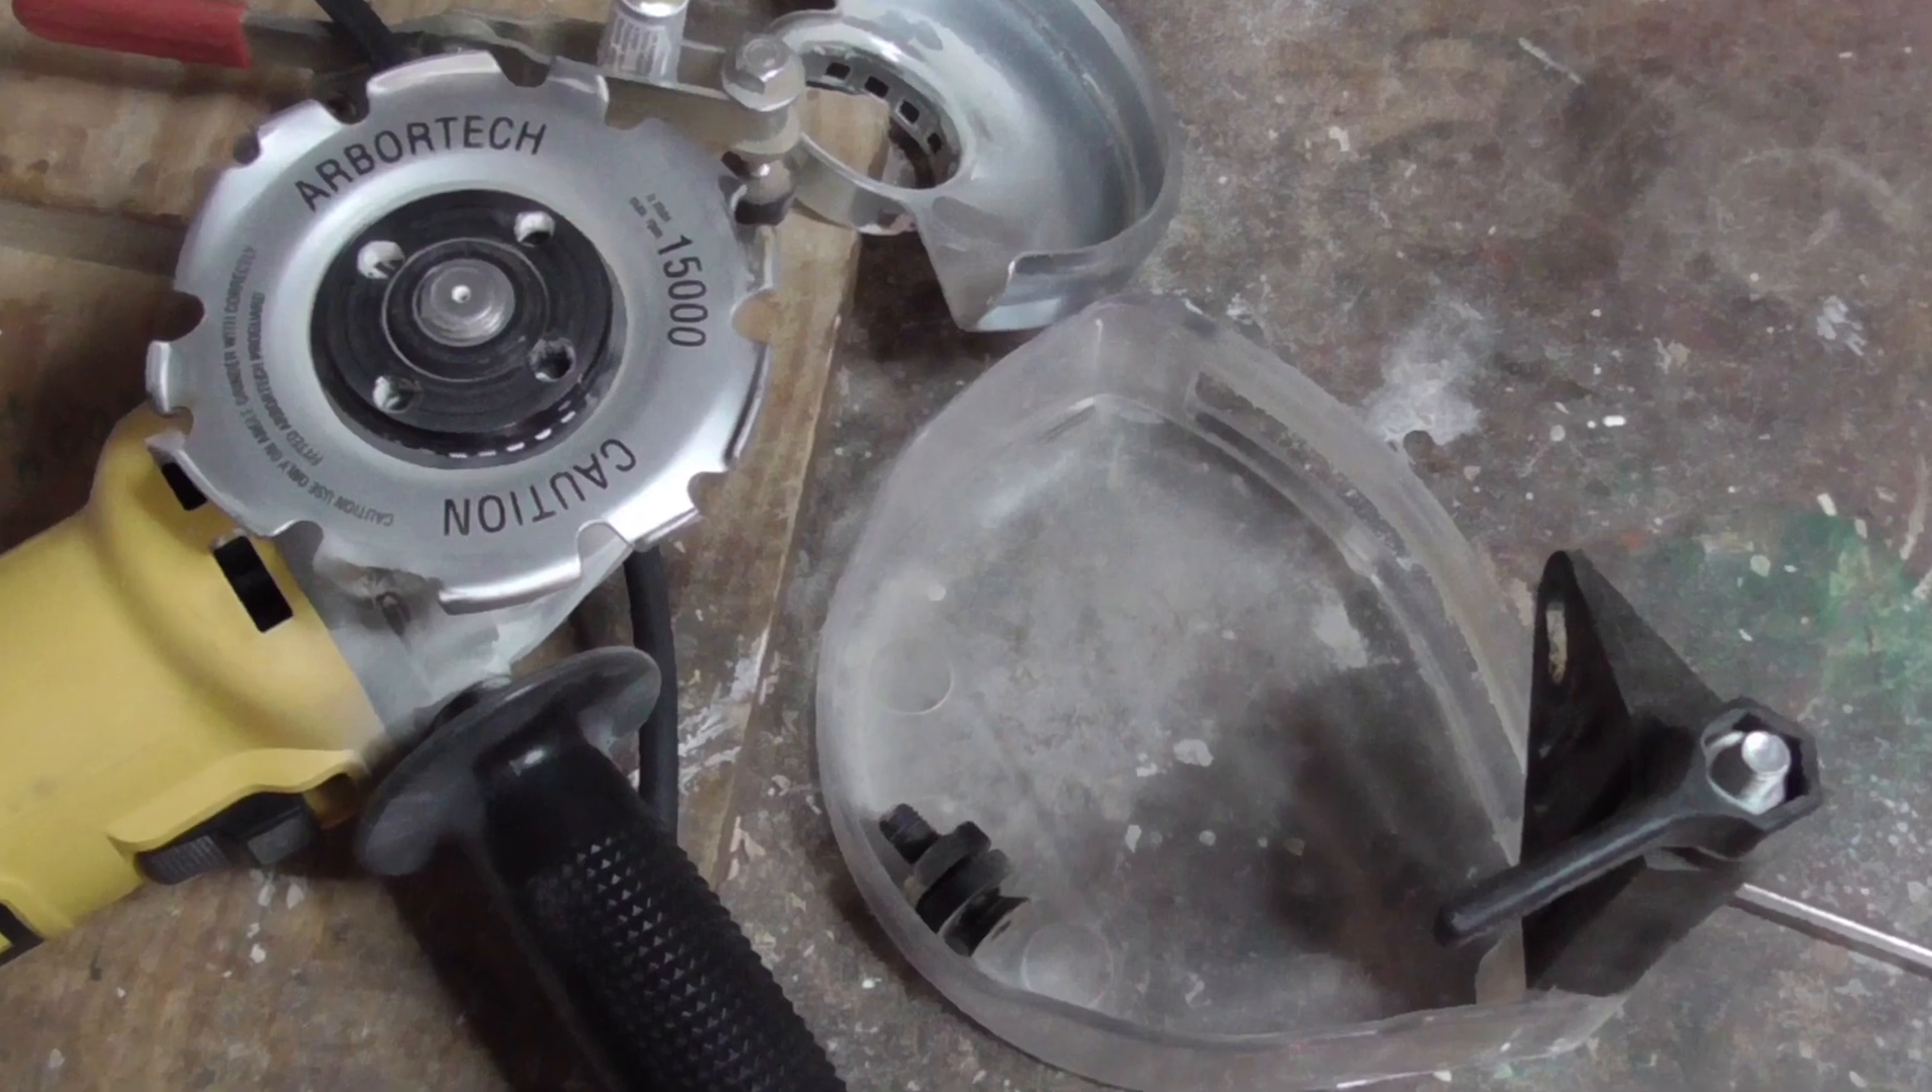Il disco Arbor Tech è già montato sulla Flex e aspetta che io aggiunga la protezione che vedete accanto.